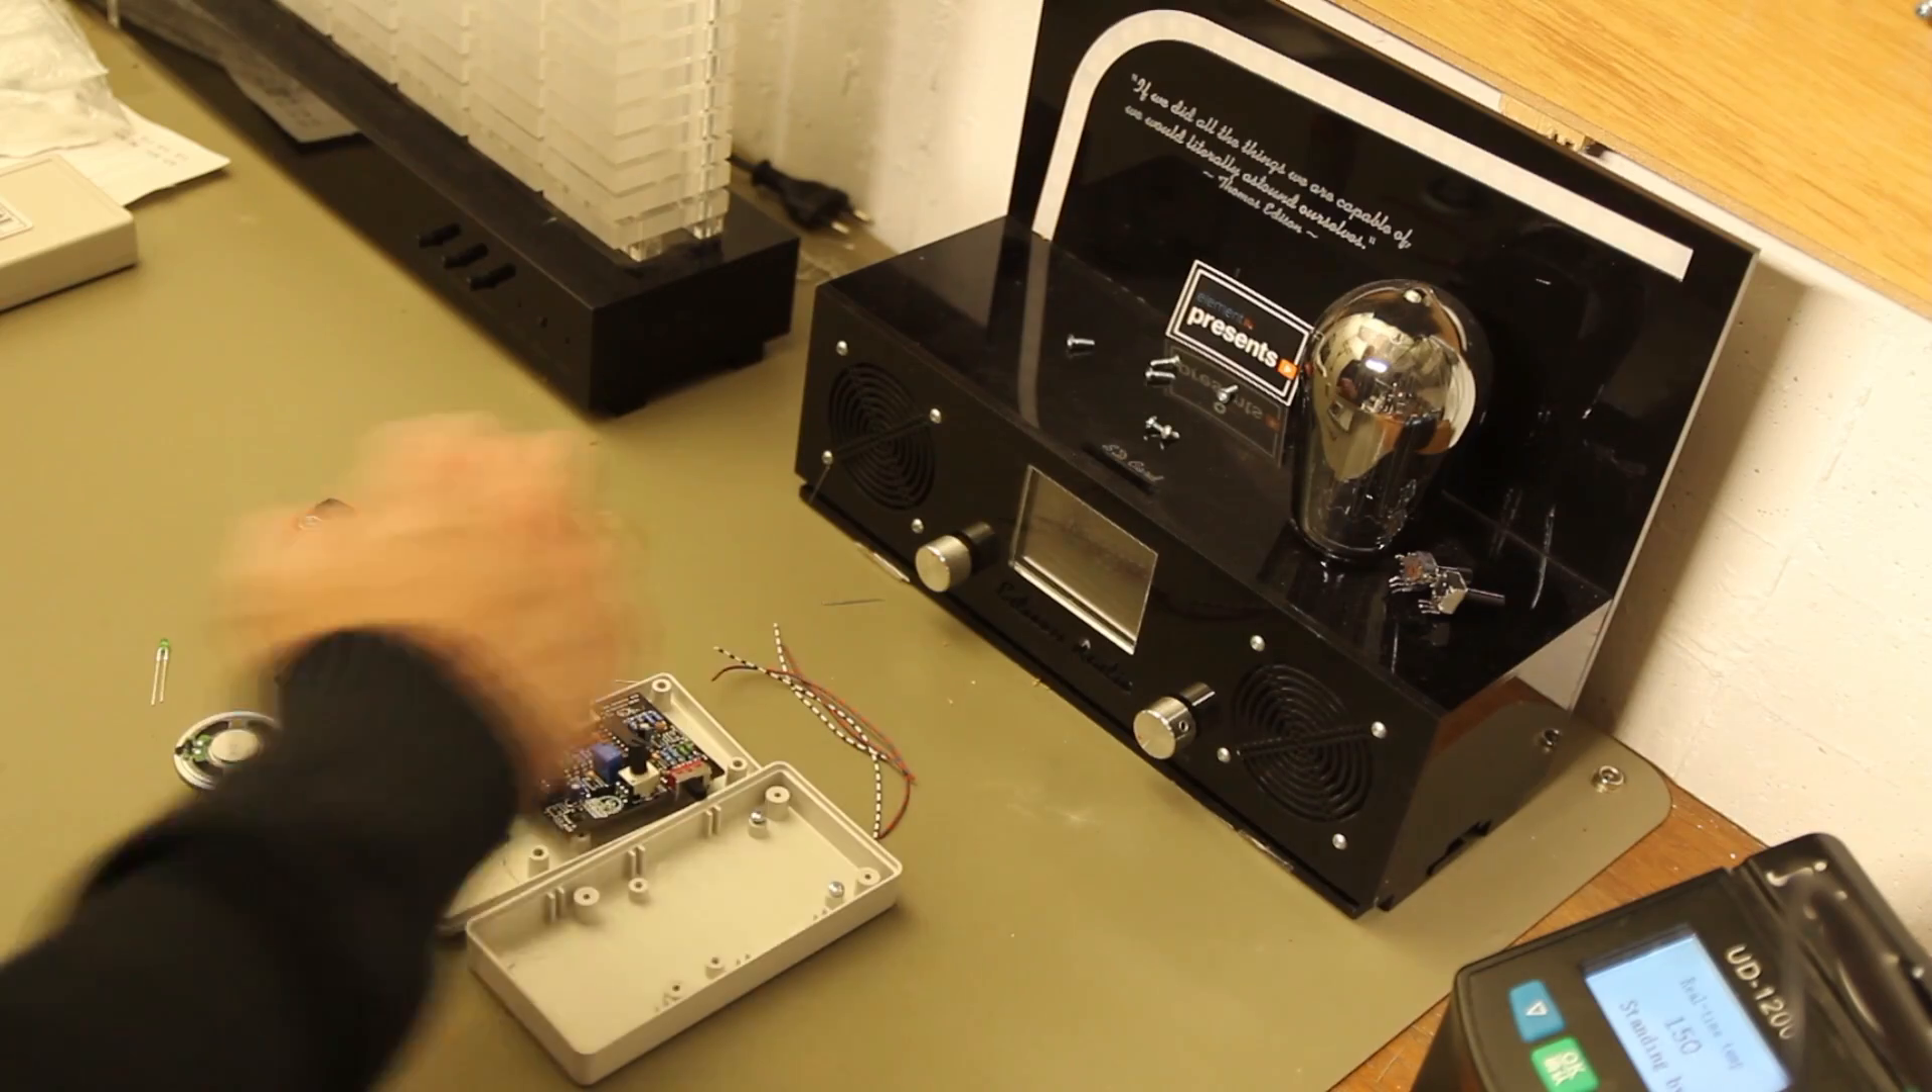With the PCB assembled we only have a few components to put together for our bed detector to be completed. Of course we have the PCB.